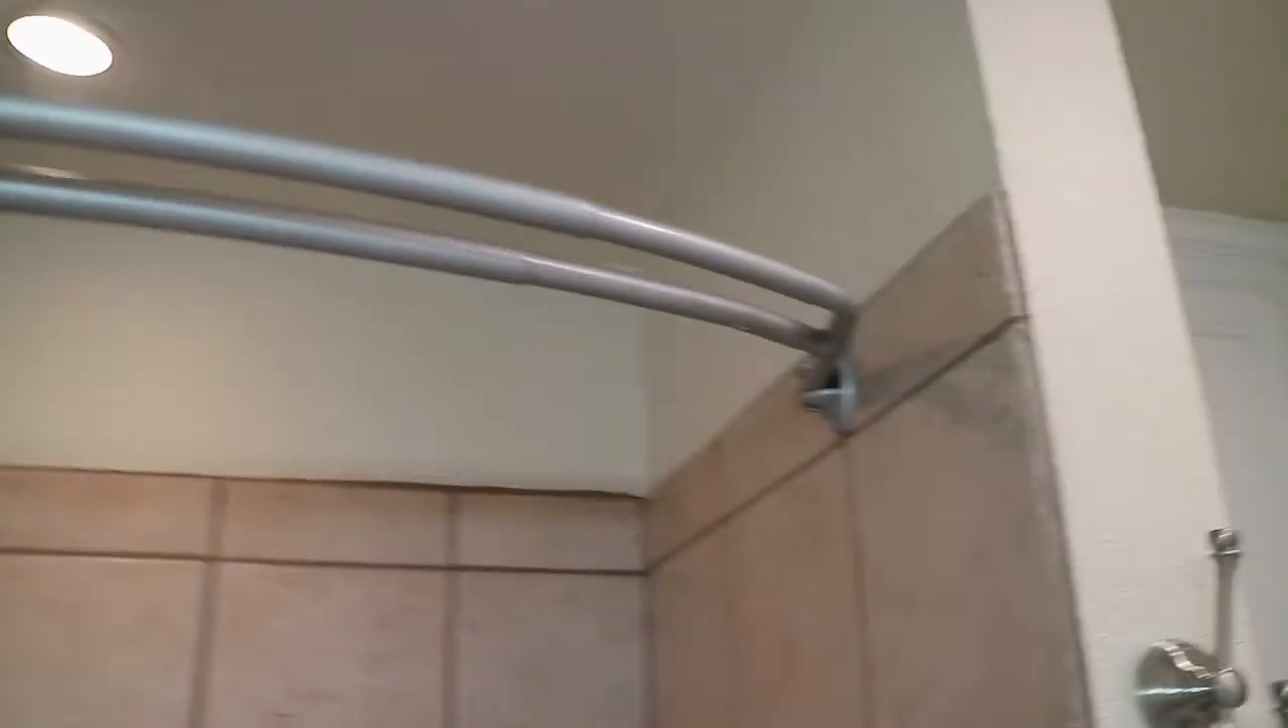All right, y 'all, there's my shower curtain rod installed.